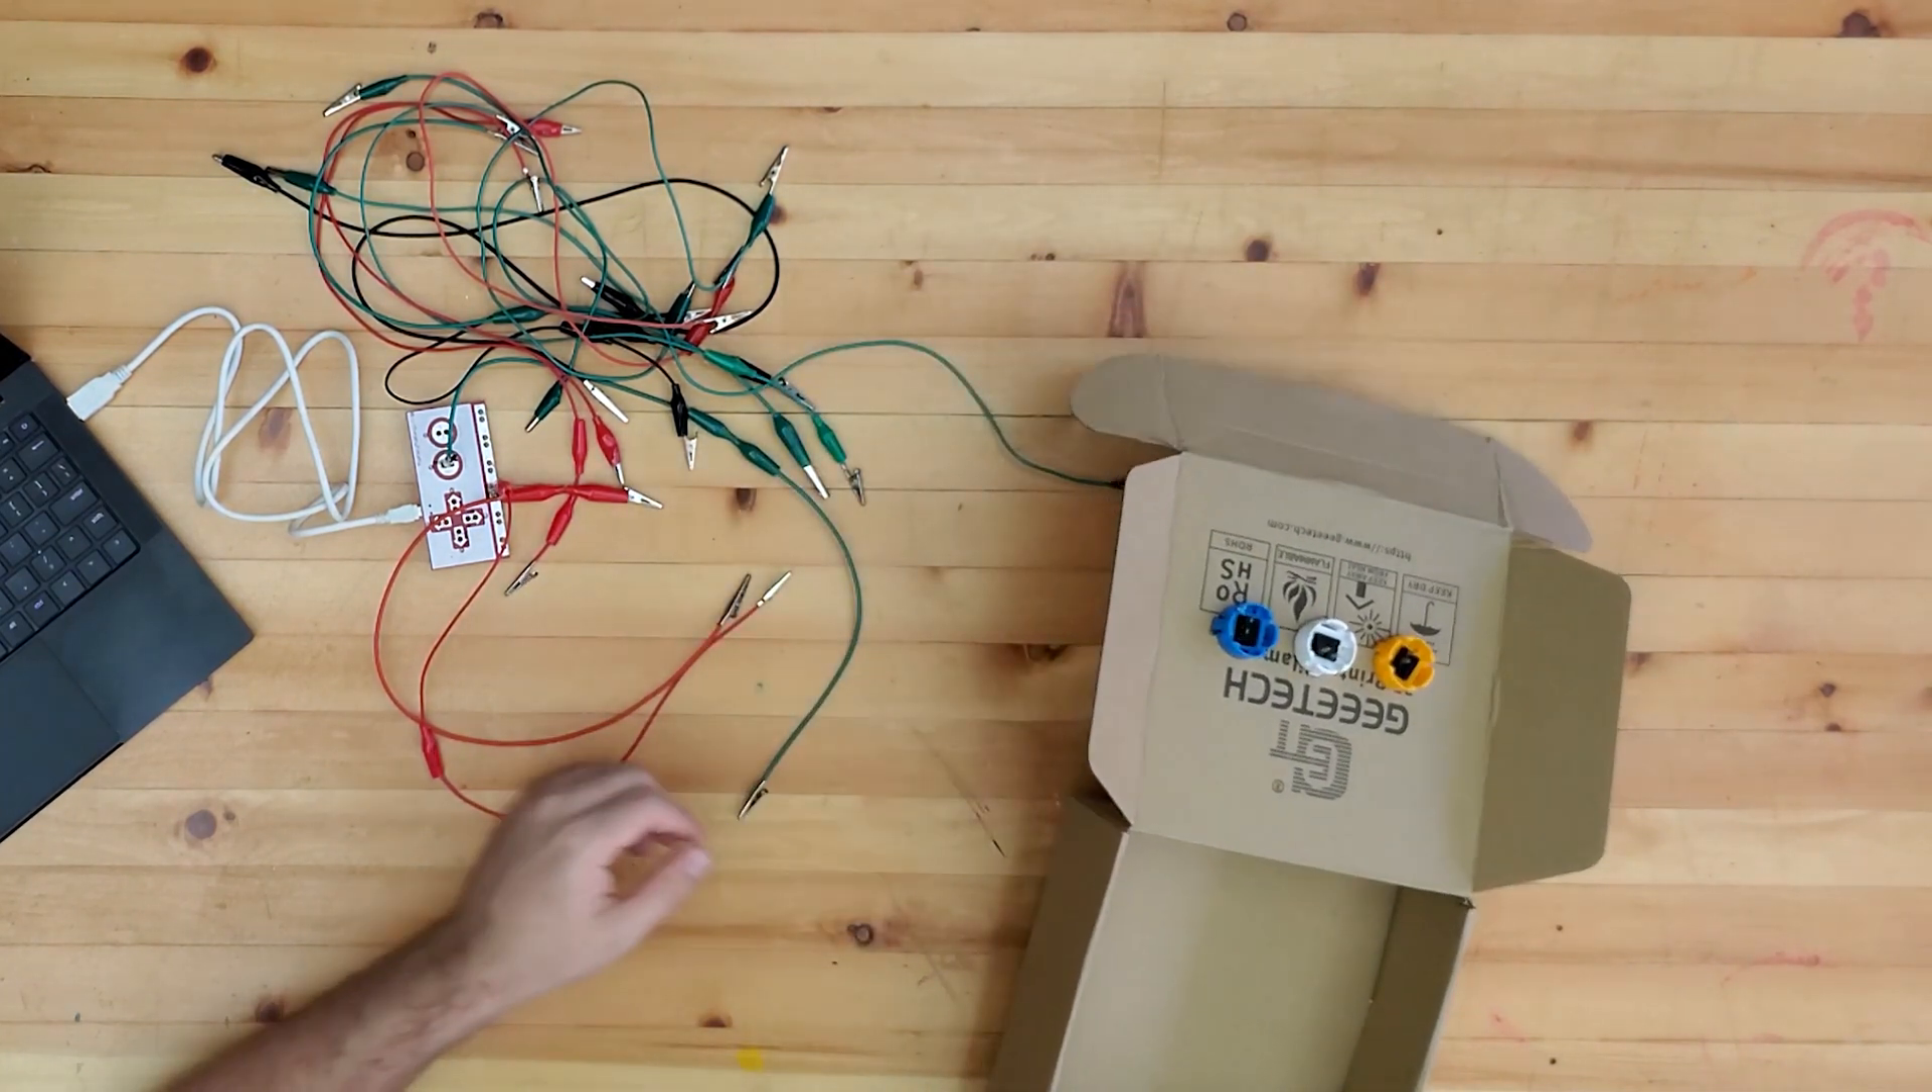Okay so we've got the buttons installed.